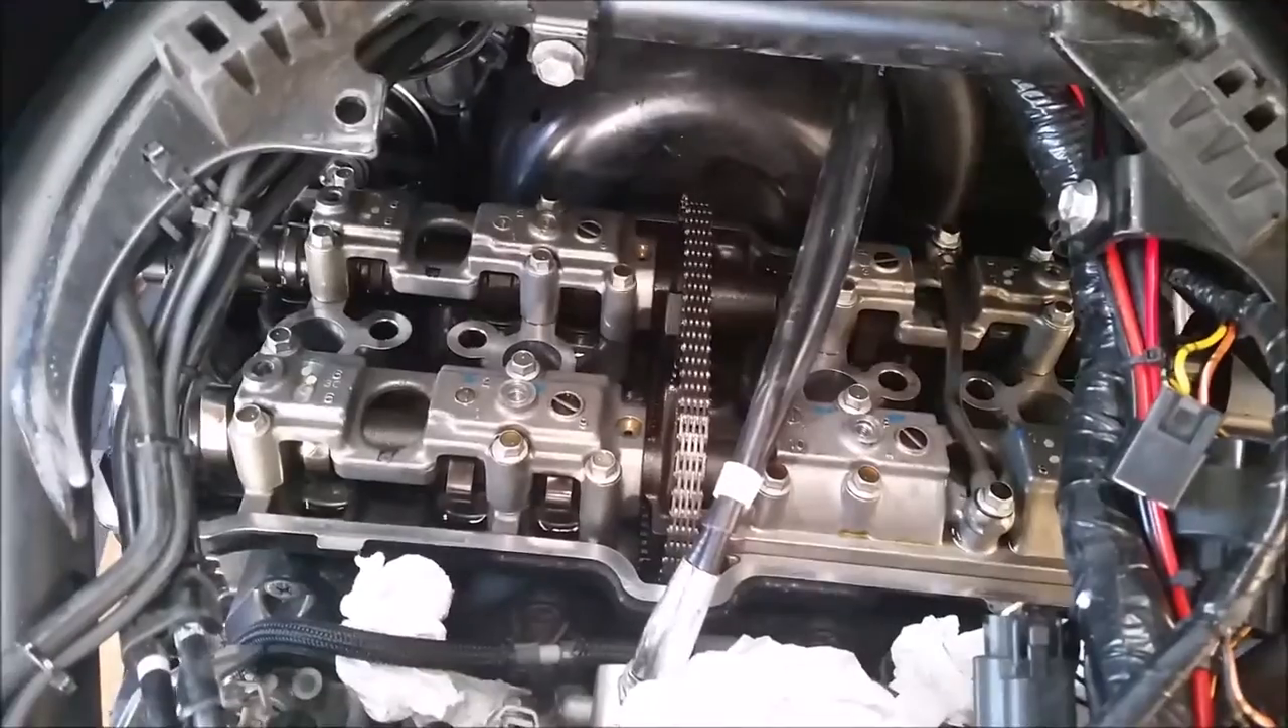That's the rocker cover removed and not a lot of room to get that out of there to be honest with you.